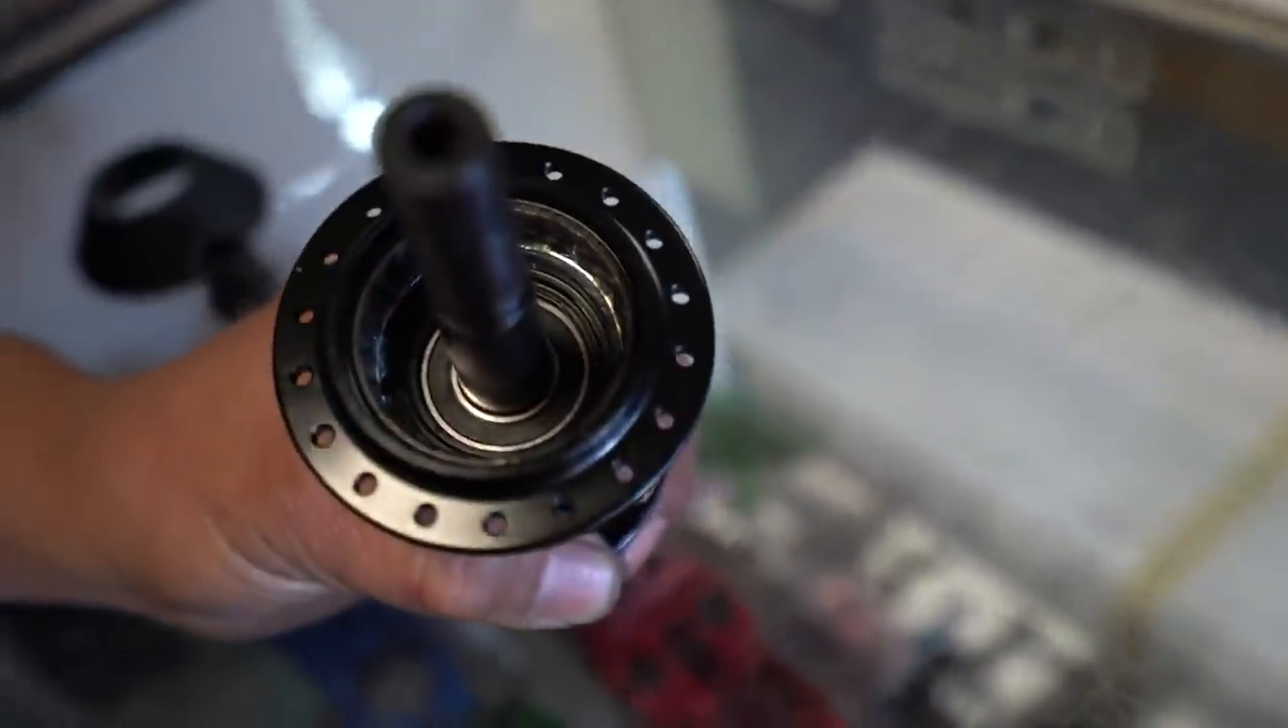Put the hub bearing in. The hub bearing is in the body.